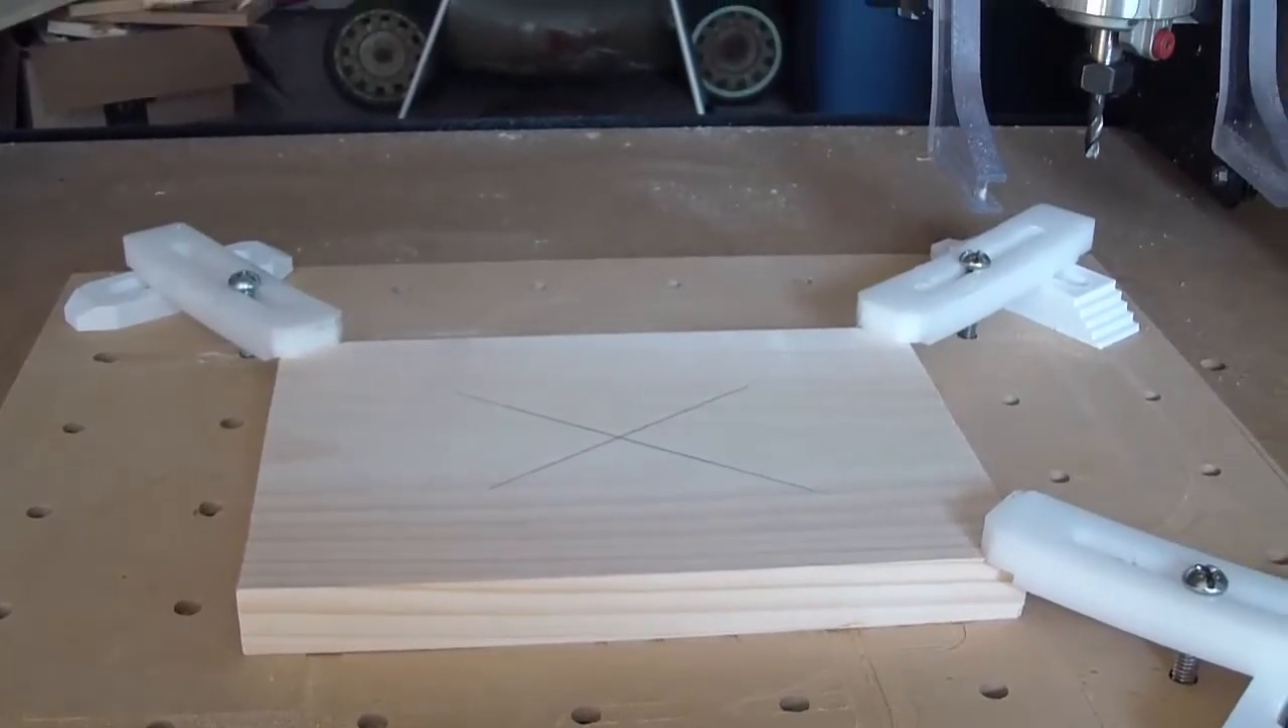Here we have the part already fixed ready to go.